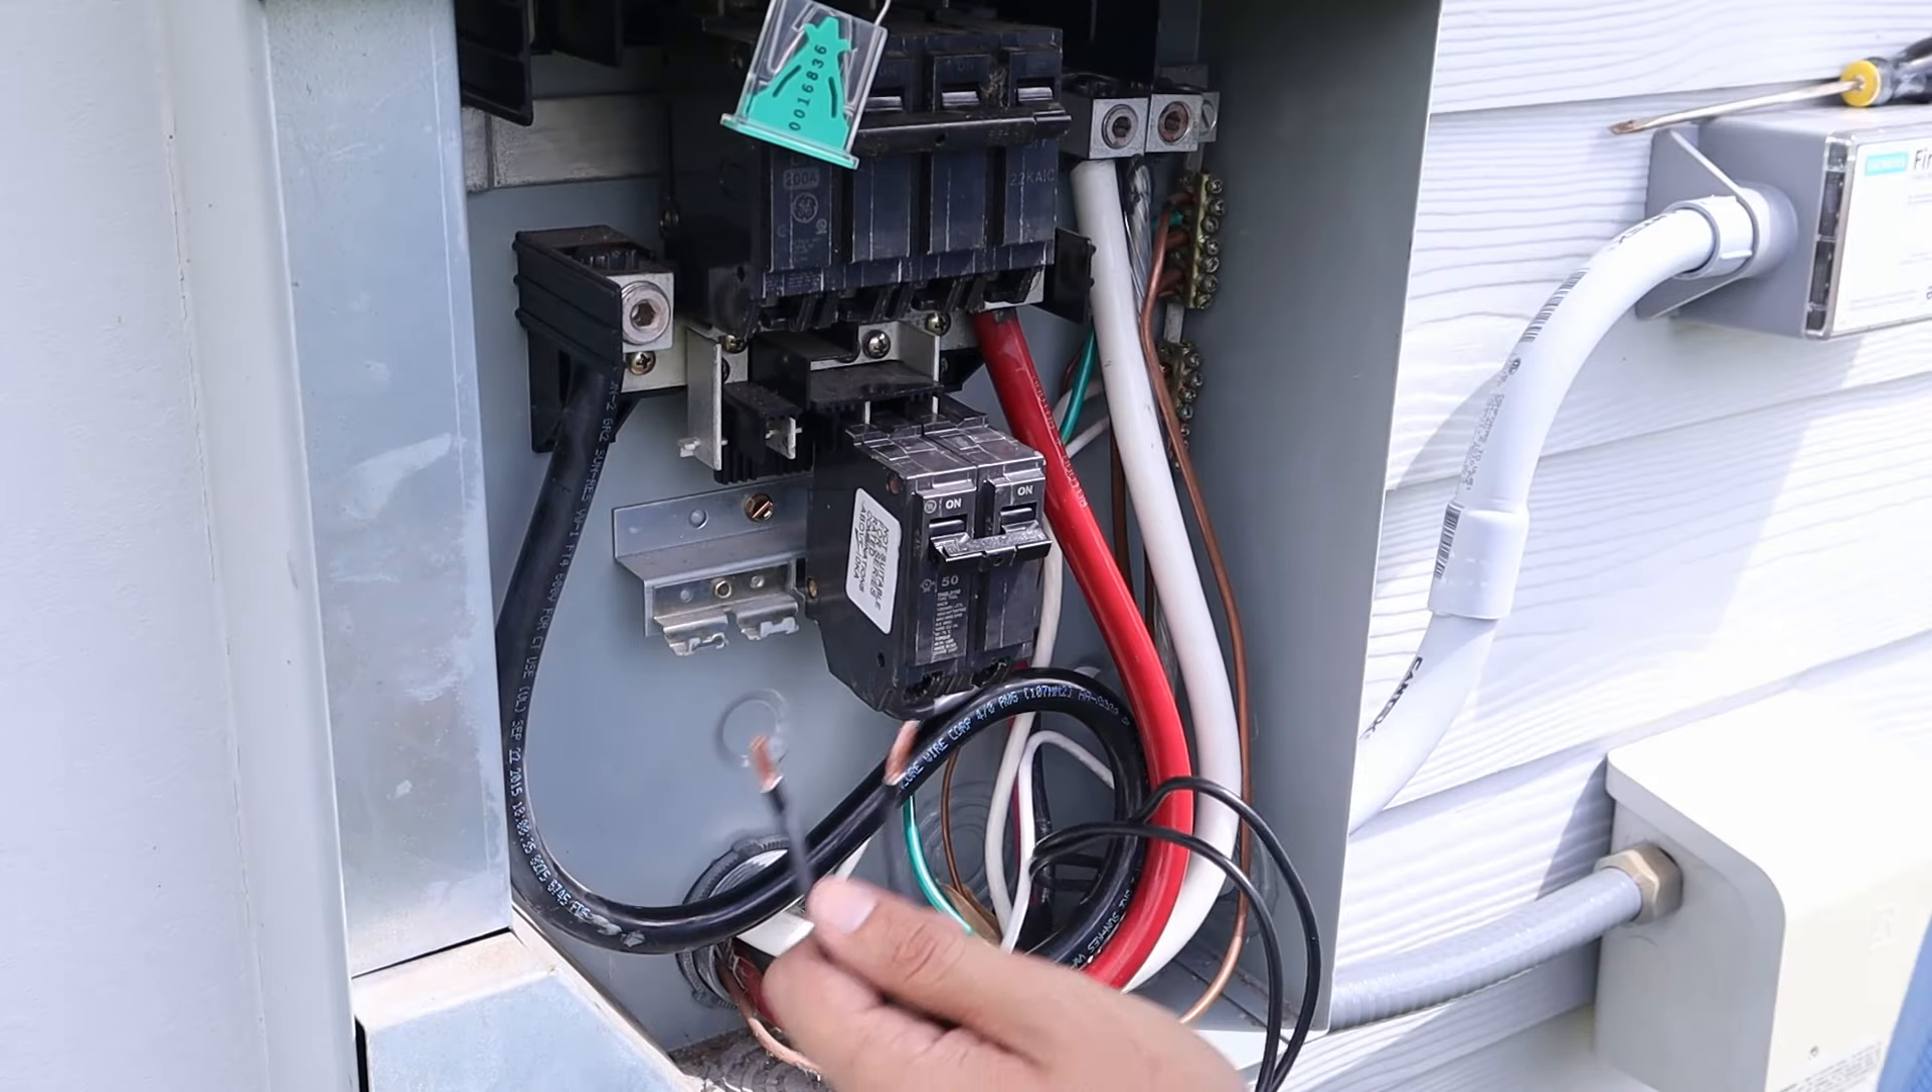All right so now all we've got left are these two black wires.